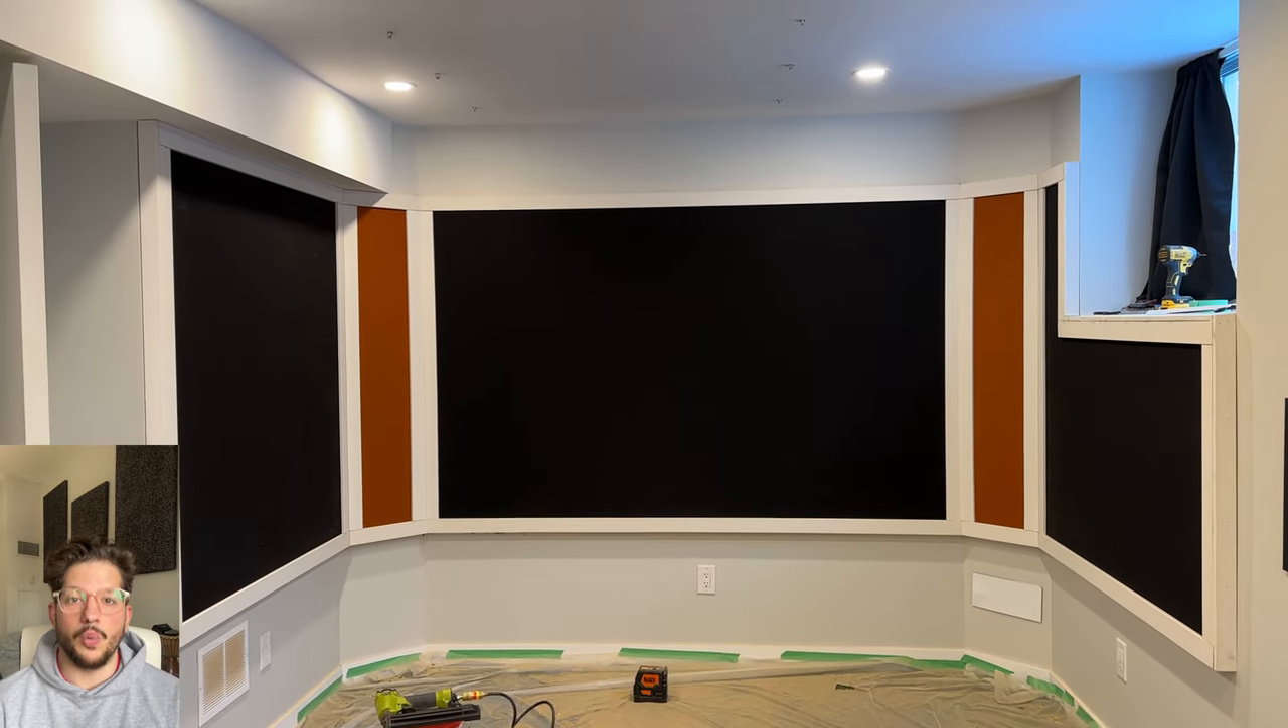So there's all the trim put up on these walls.